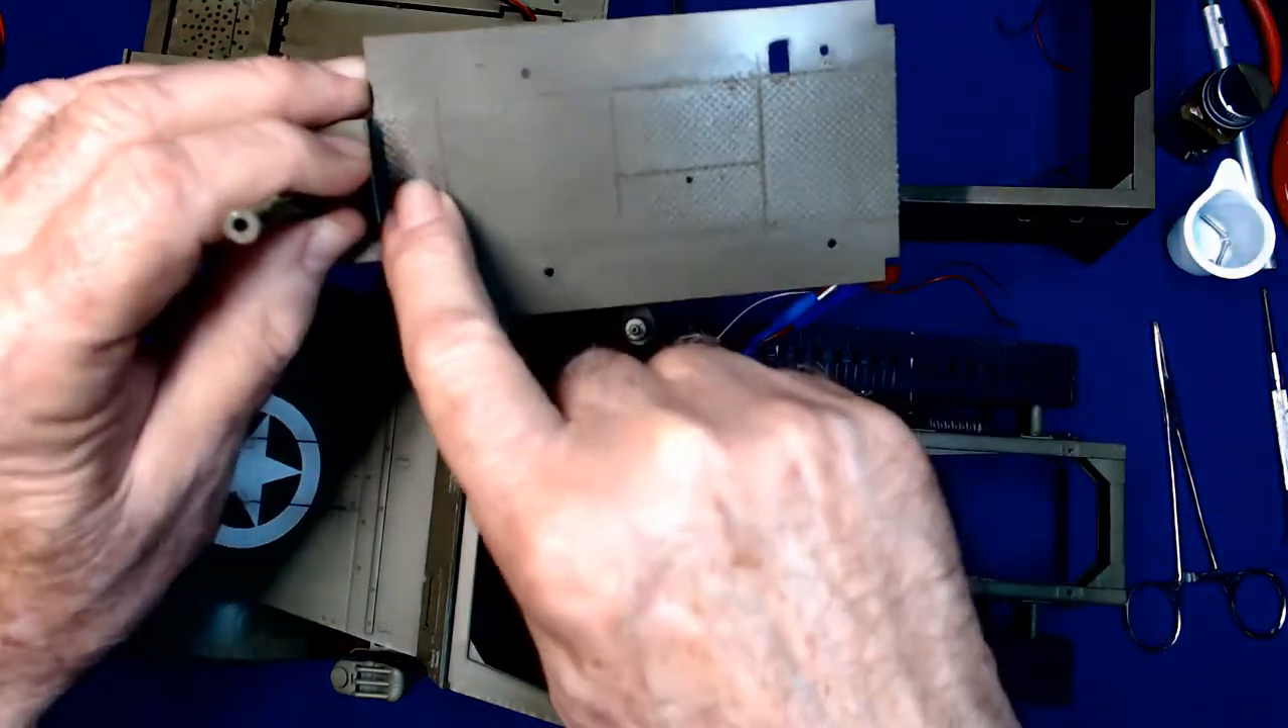We have the new flooring which I've got diamond plate in here or simulated by using some screening I cemented down.